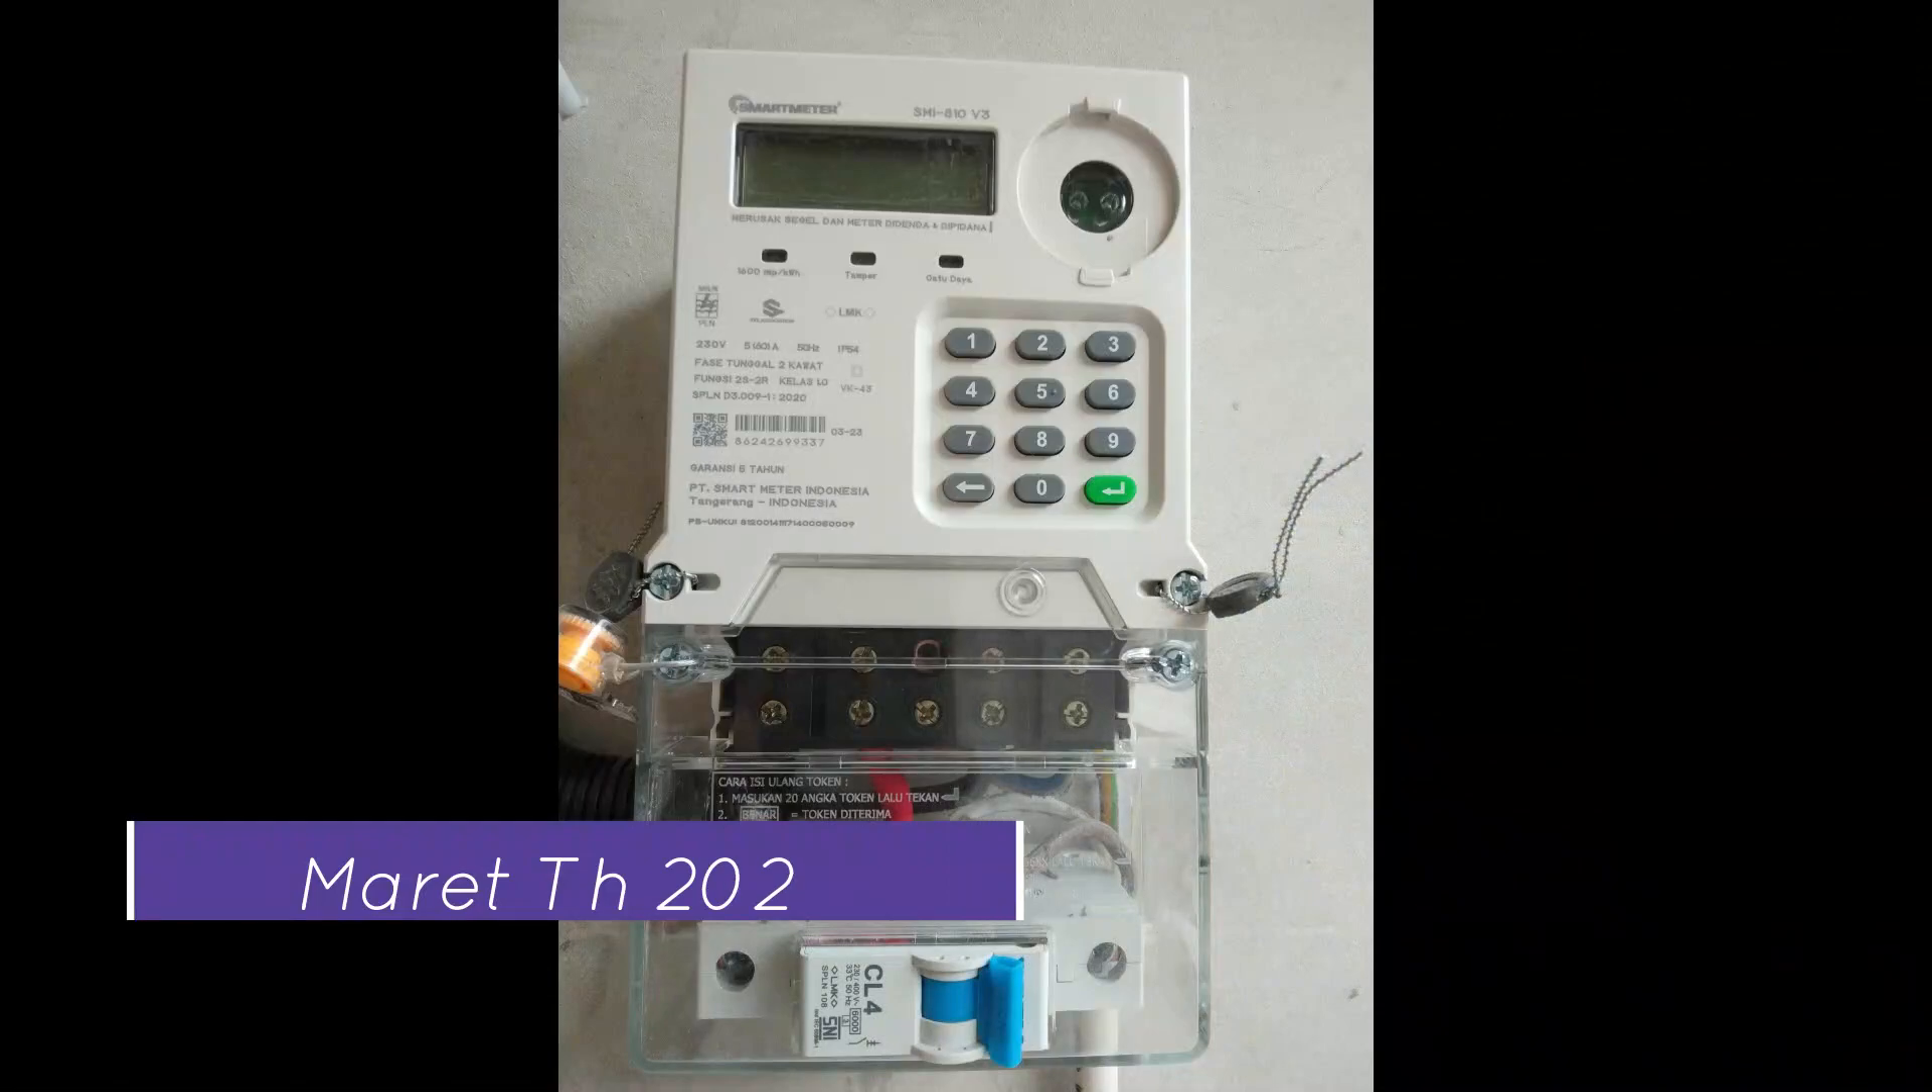Sudah dipasang ini KWH-nya Dan ini KWH-nya model yang terbaru.